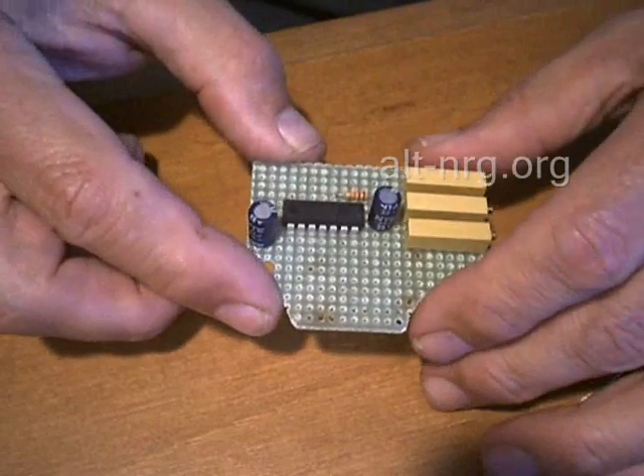These are the two electrolytic capacitors. I've already assembled those.